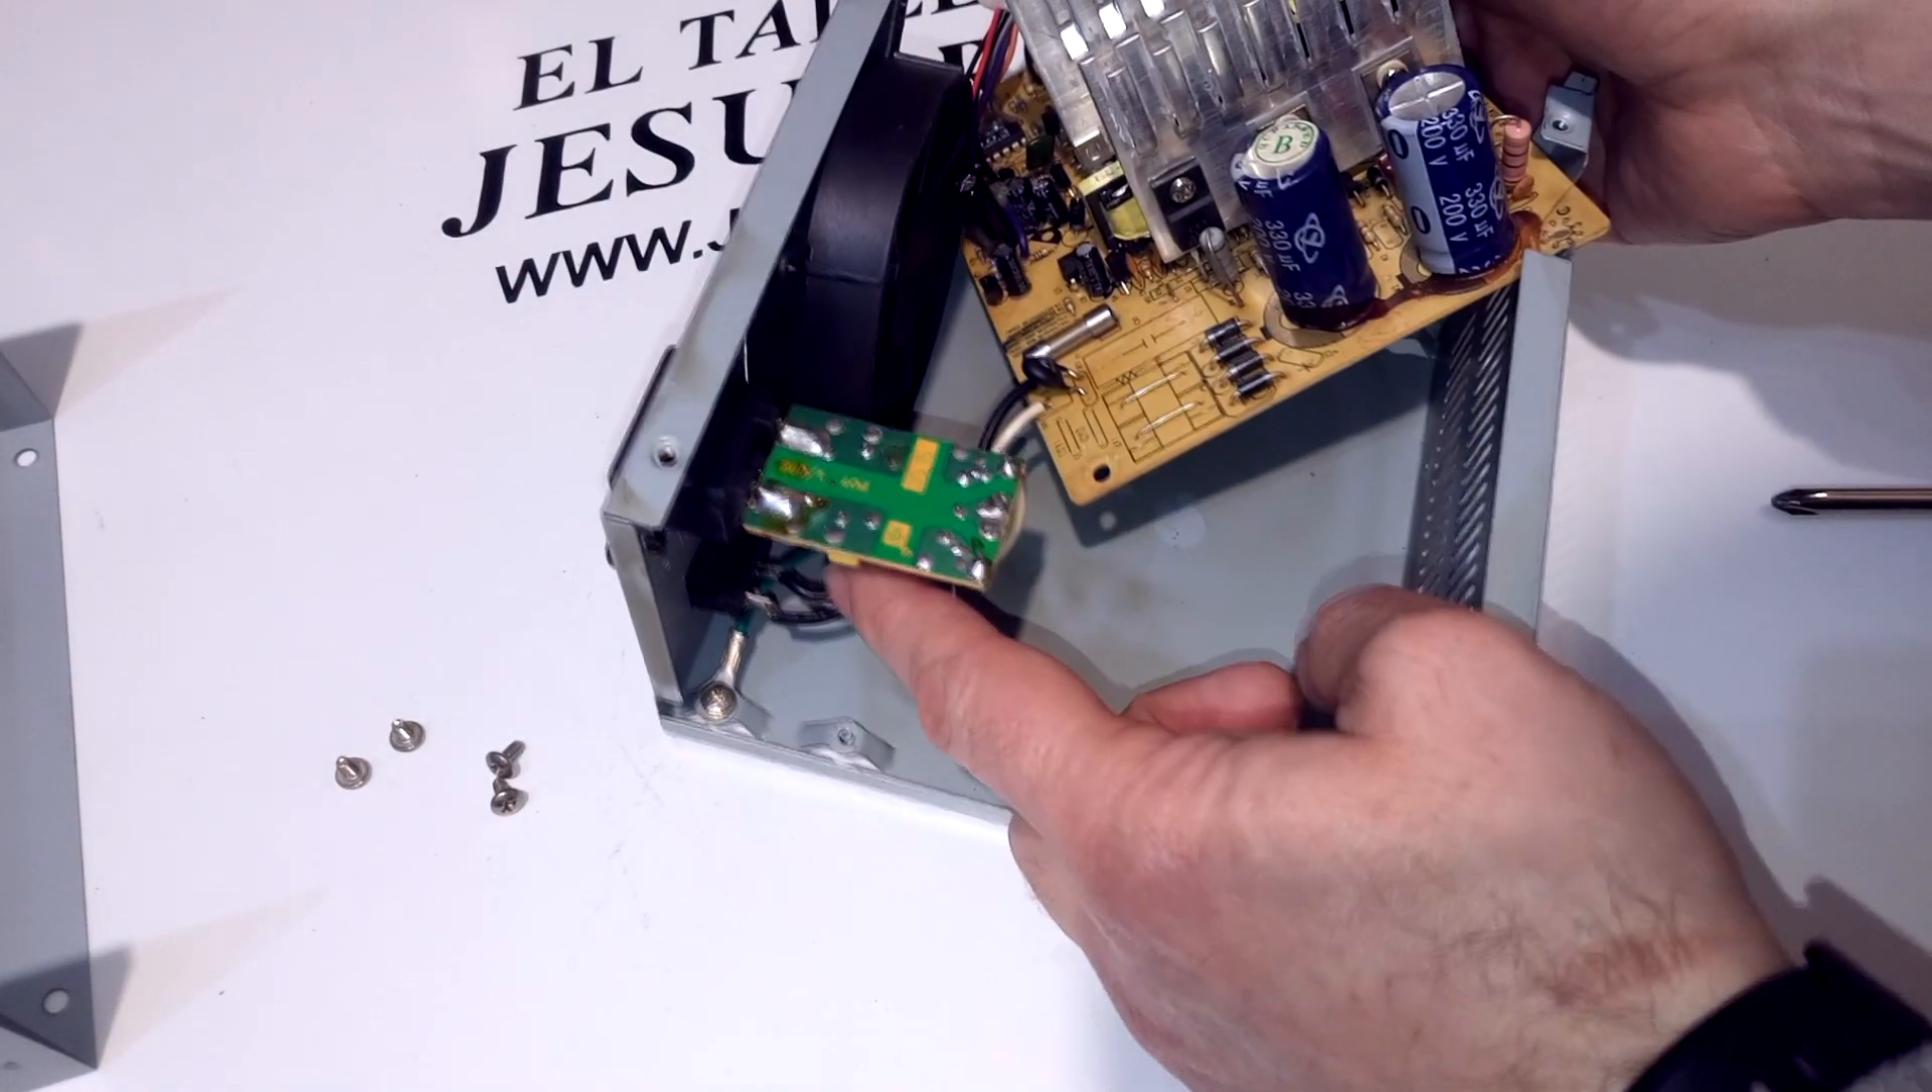Y ya queda la fuente prácticamente desmontada. Solo nos quedan sujetos estos cables de alimentación.